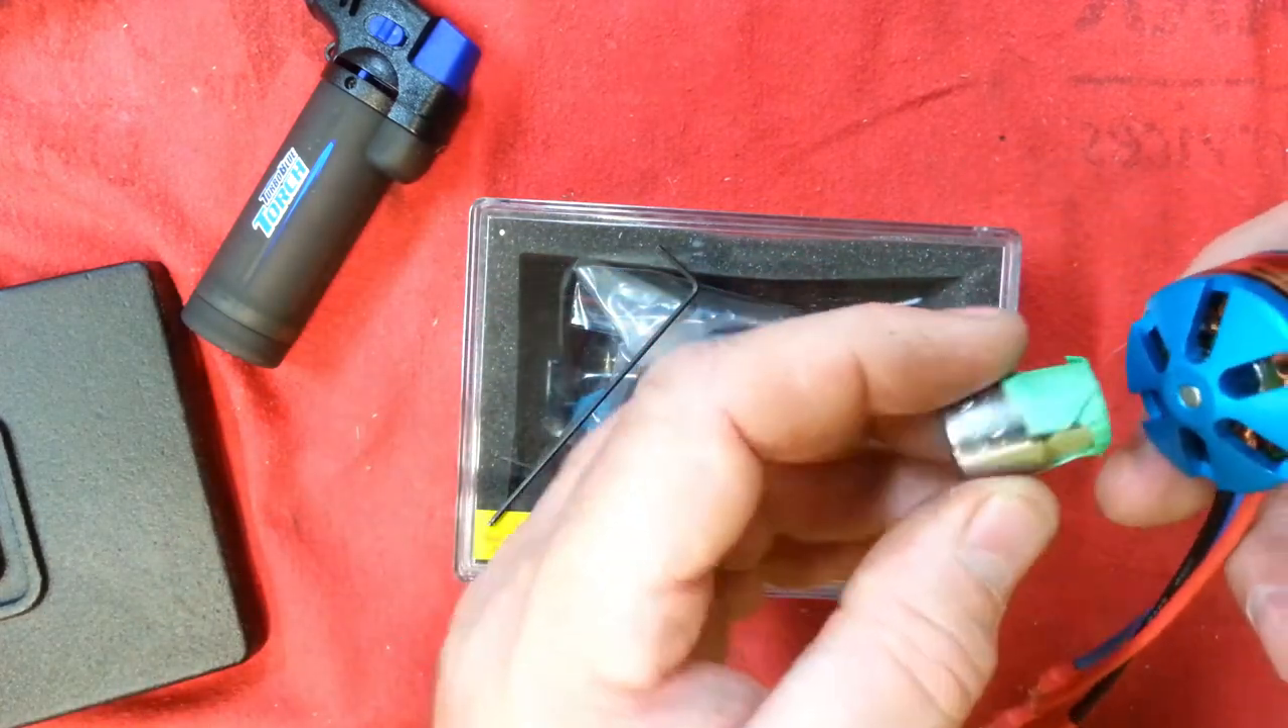I've put a piece of tape on the socket.